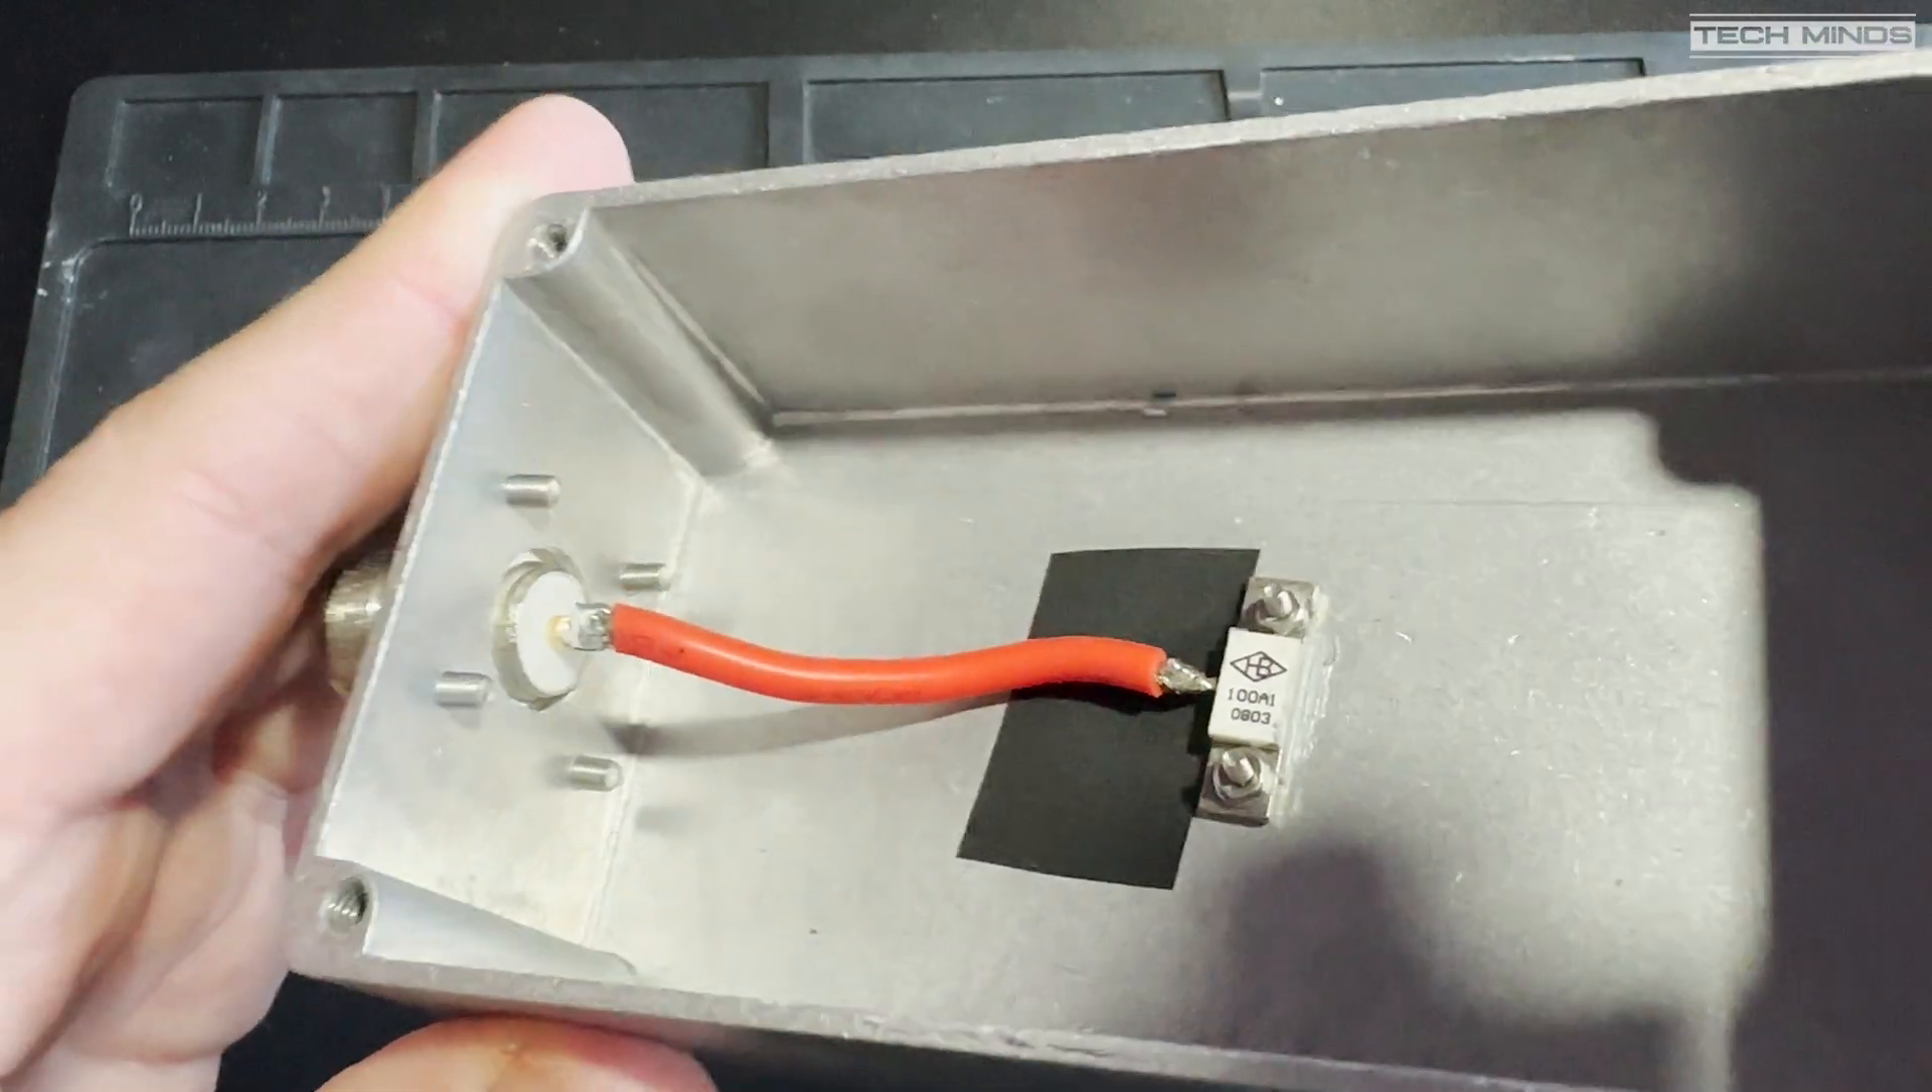Now, you may also be wondering why there's only one wire connected between the socket and the resistor.